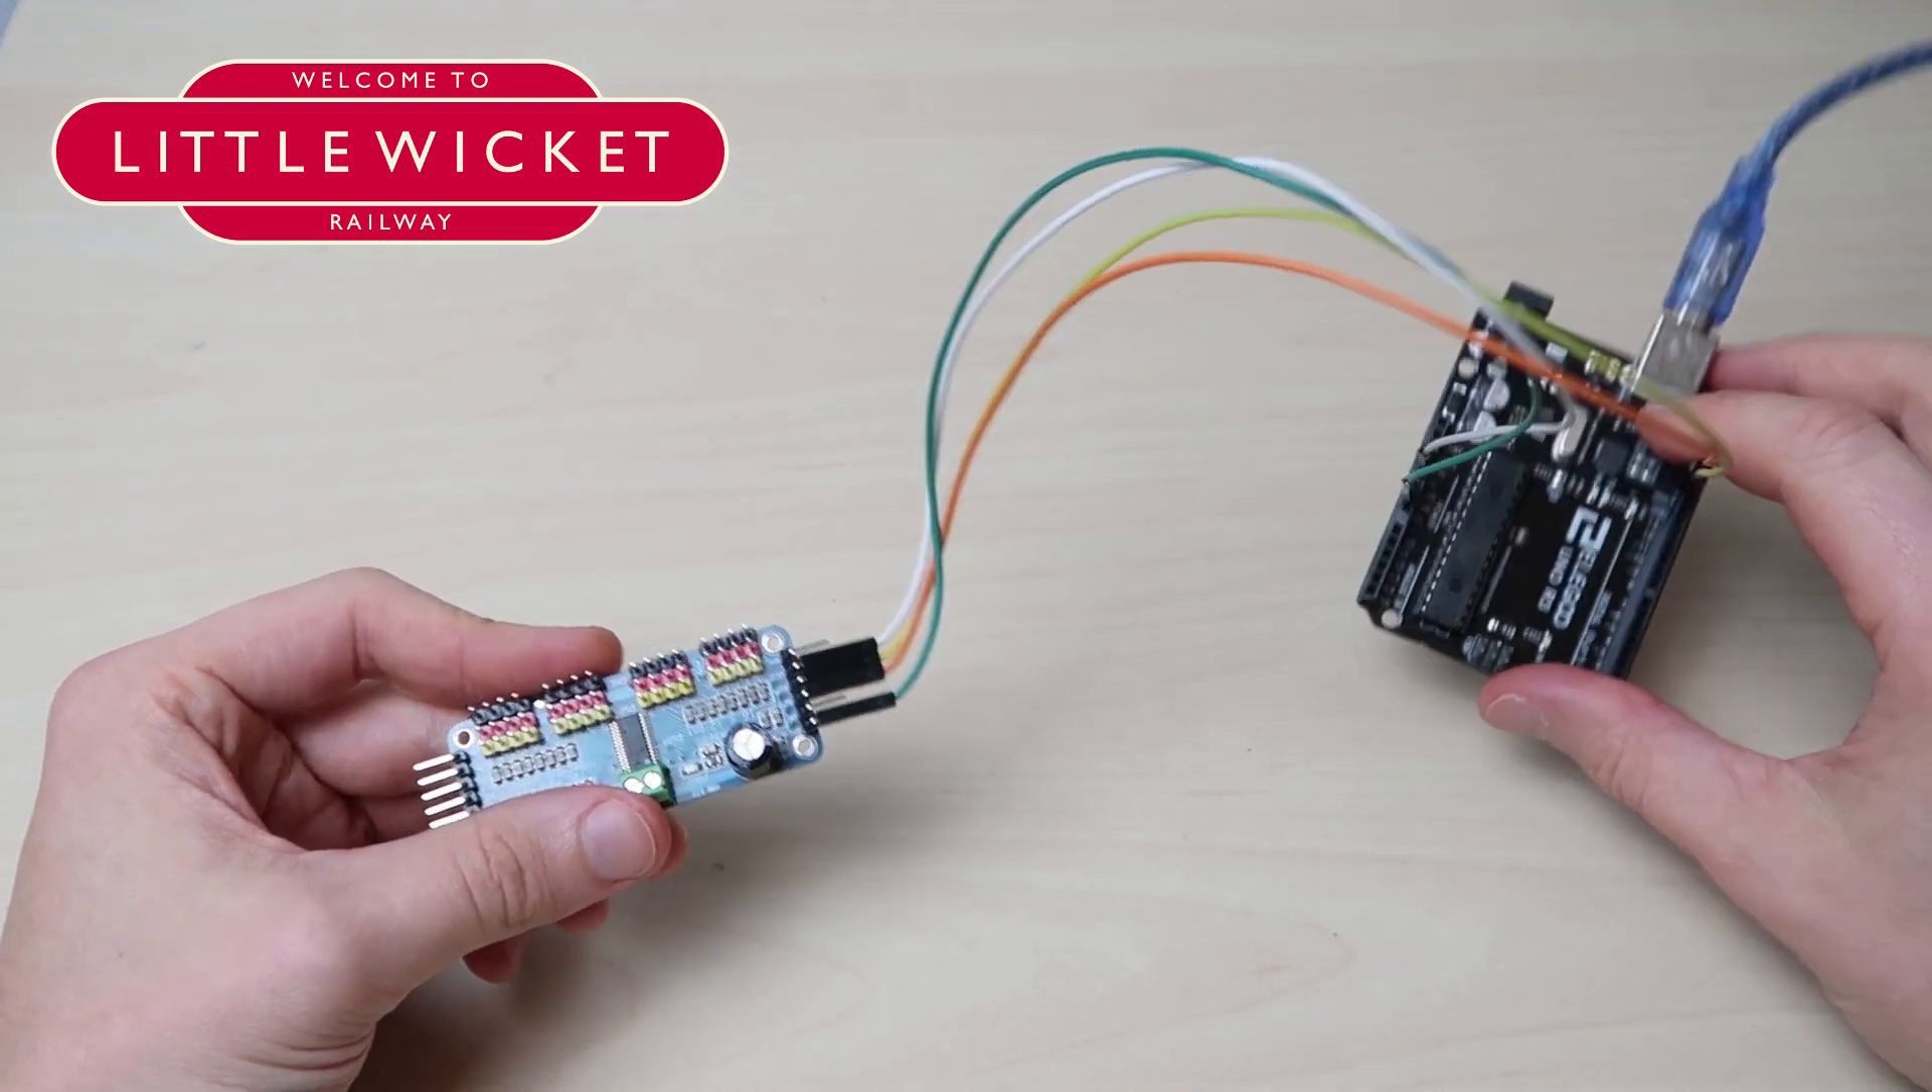We've got our Arduino connected to the computer using the USB cable and we've got the PCA9685 connected to the Arduino.